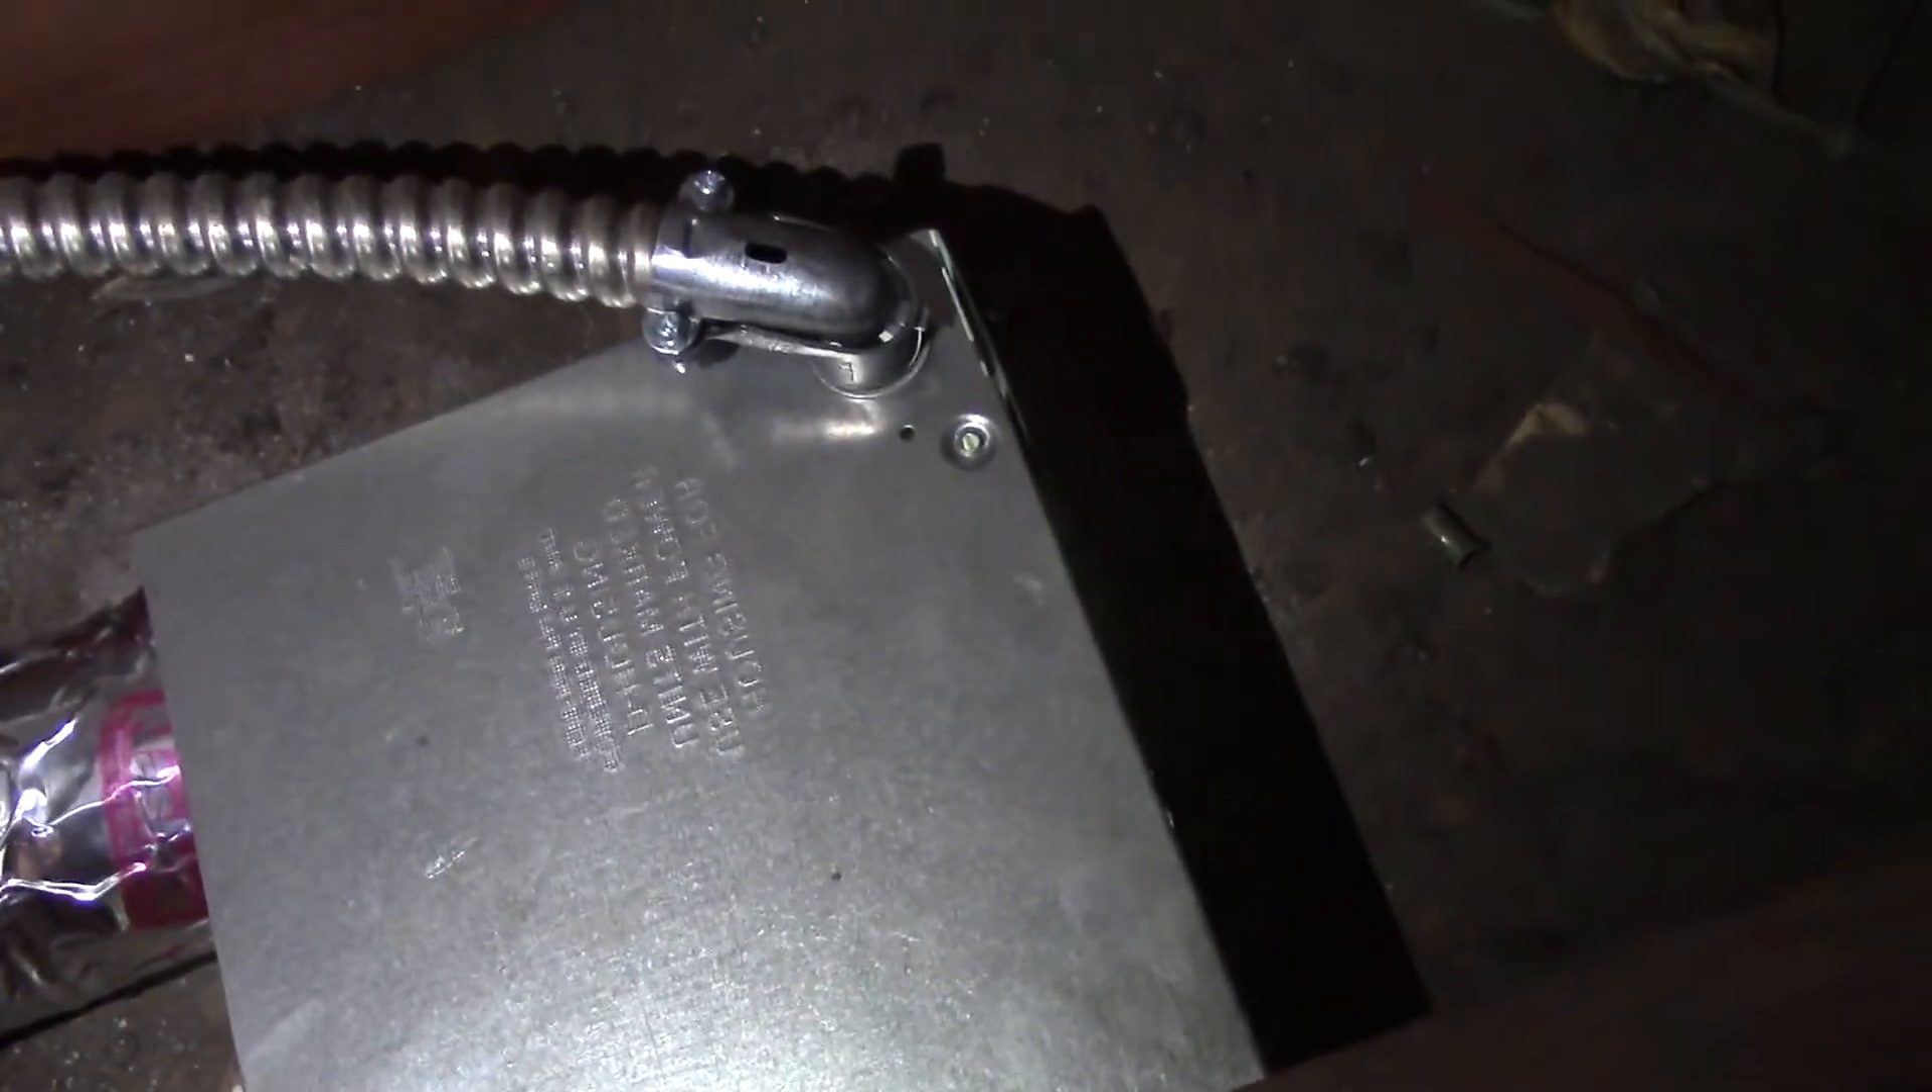There's my flex conduit coming to the top of the box with that 90 degree fitting on there.